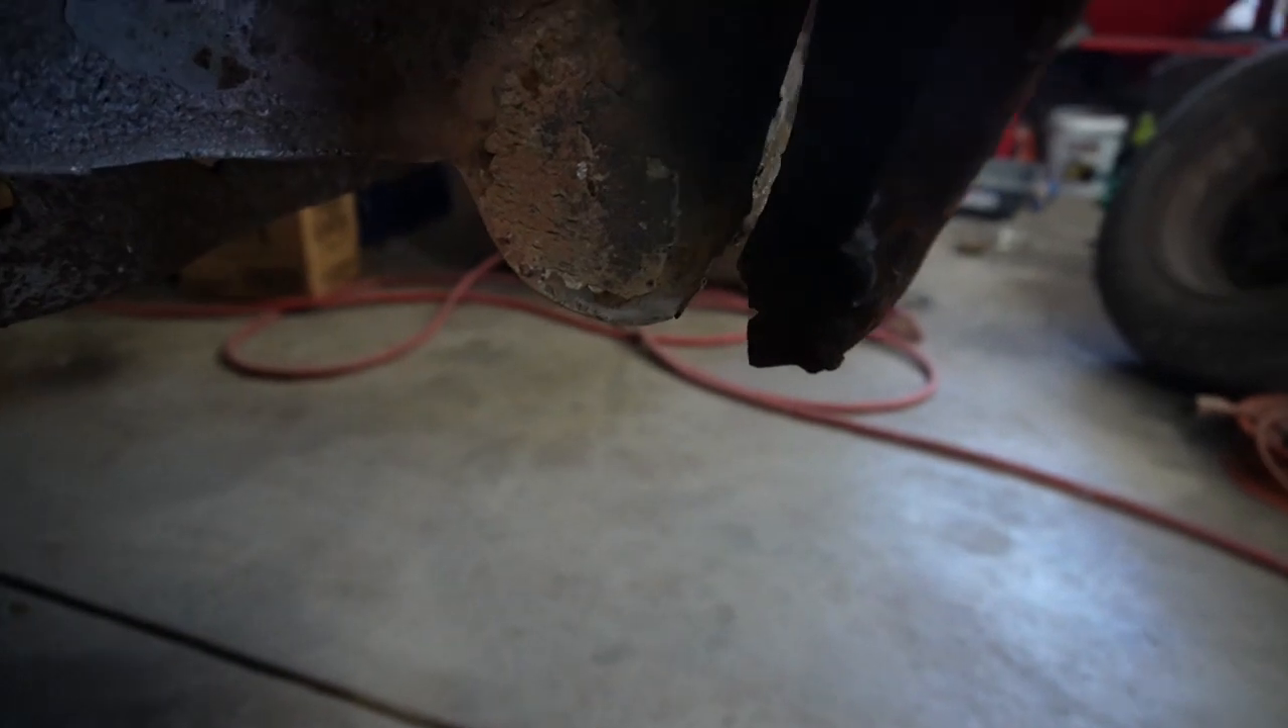That inner and outer fender are separated on the bottom.